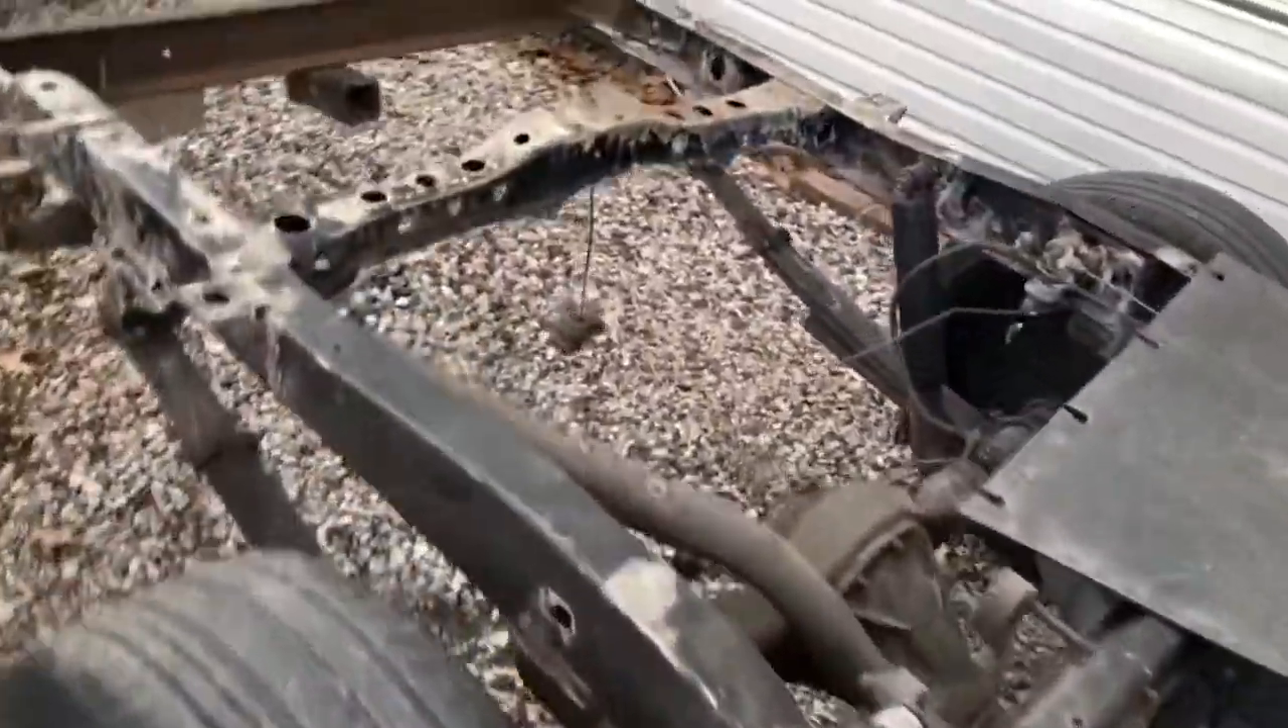Como ven no le he puesto la cama porque todavía tengo mucho que arreglar ahí.